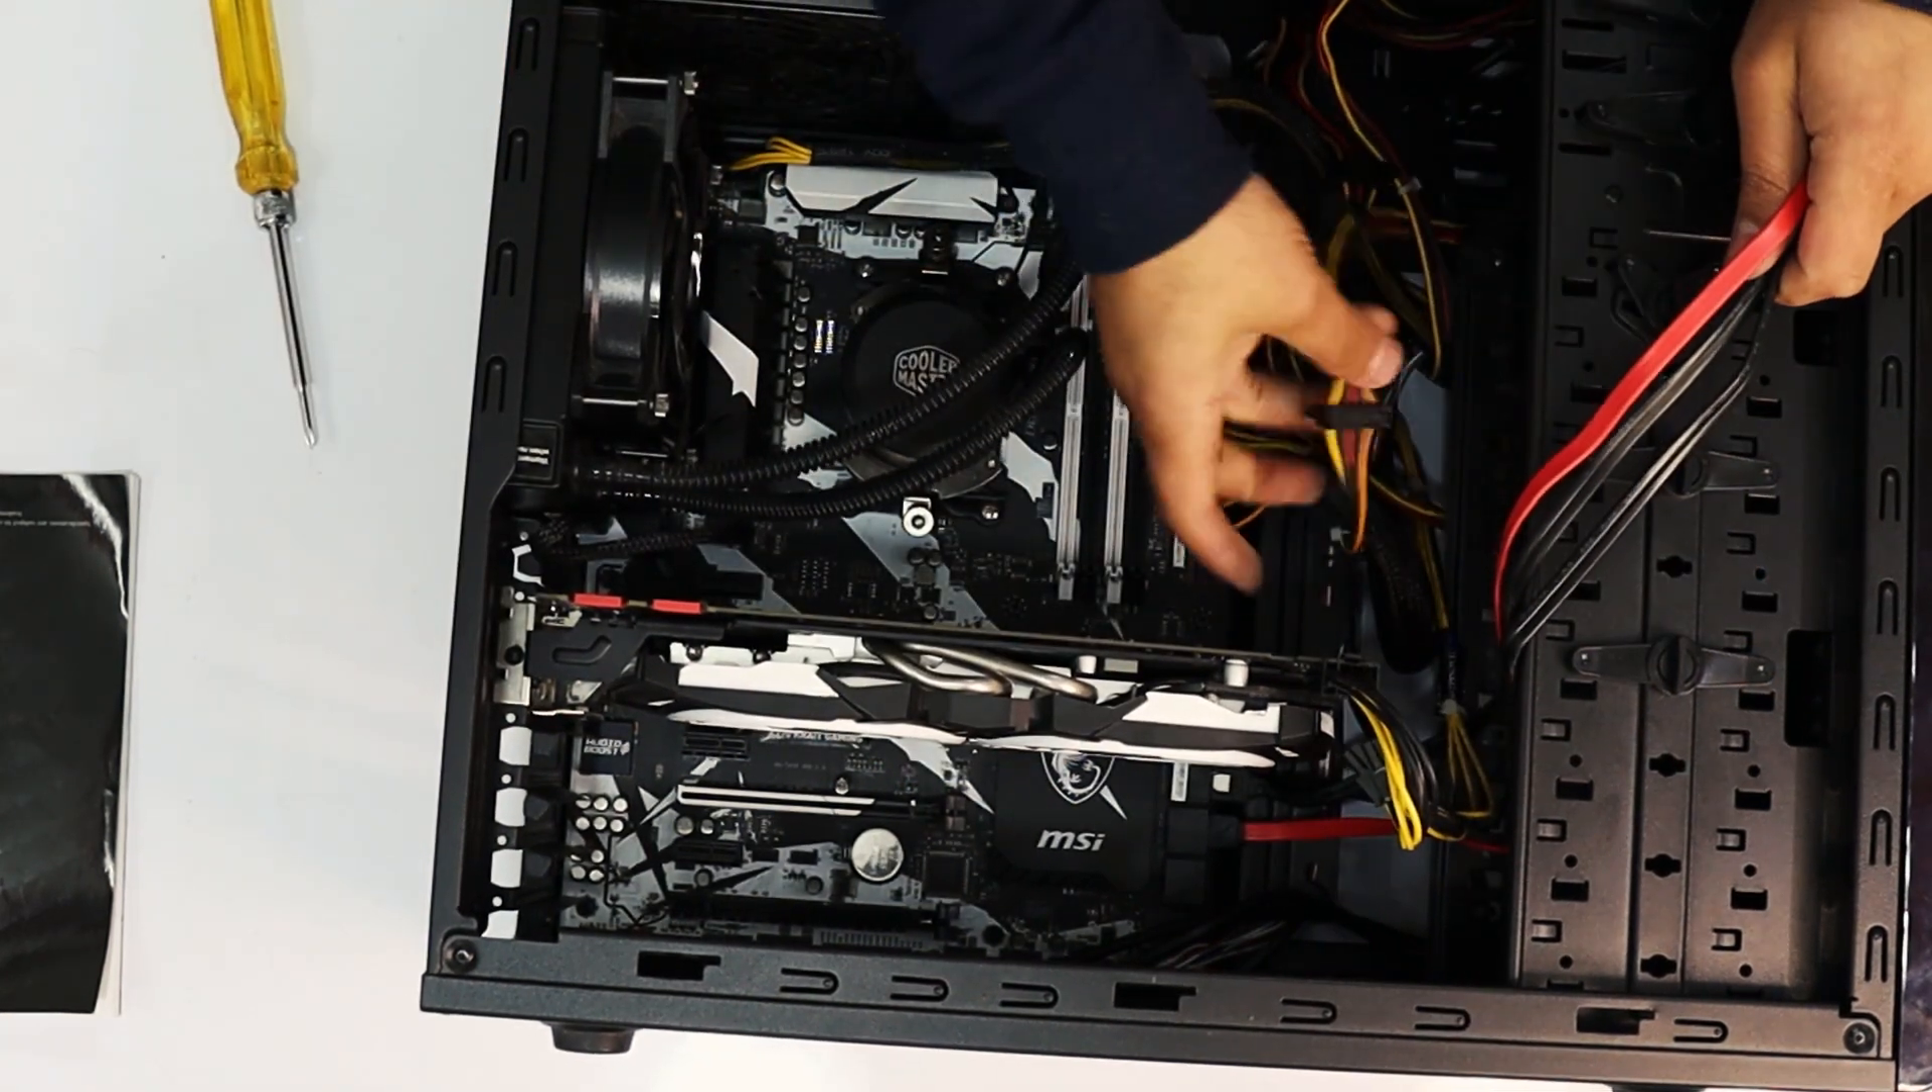Graphic Card इंस्टॉल हो गया अब रही है हमारी सिरफ Hard Drives और RAM।